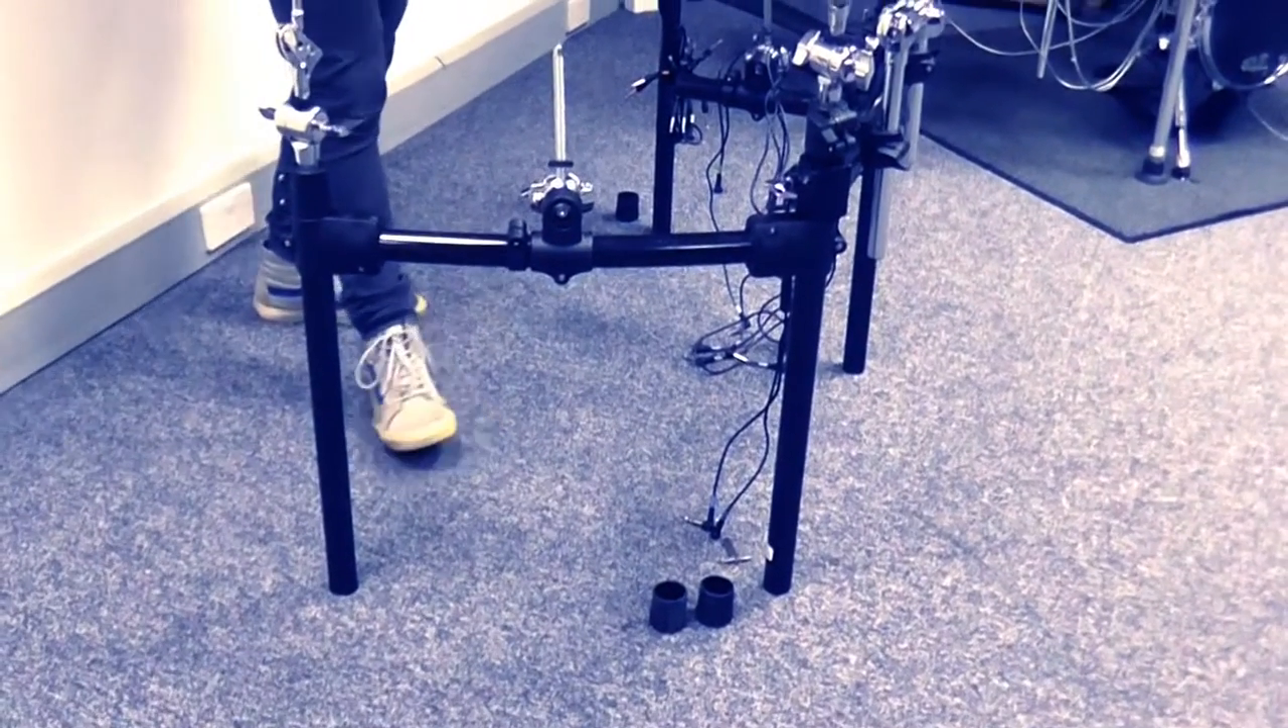So we're going to begin with removing the rubber feet off each of the vertical columns. You can see we've already done that.